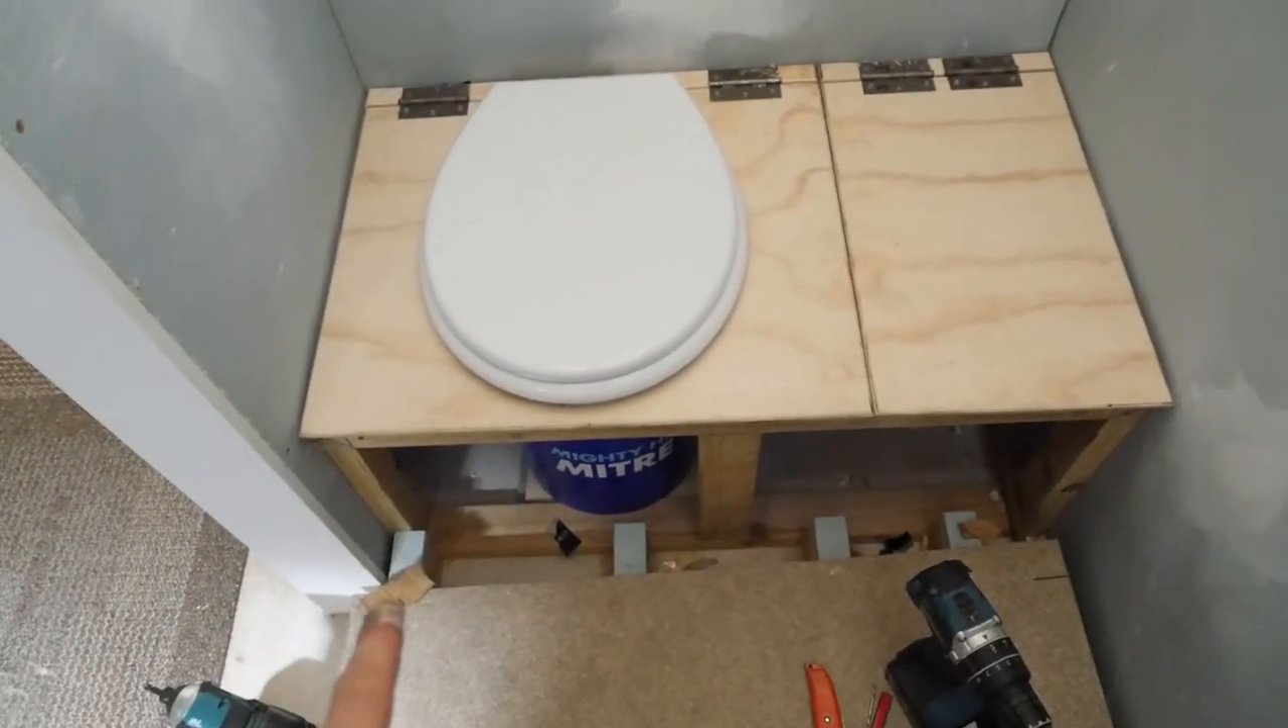So I still need to make a board for the front.